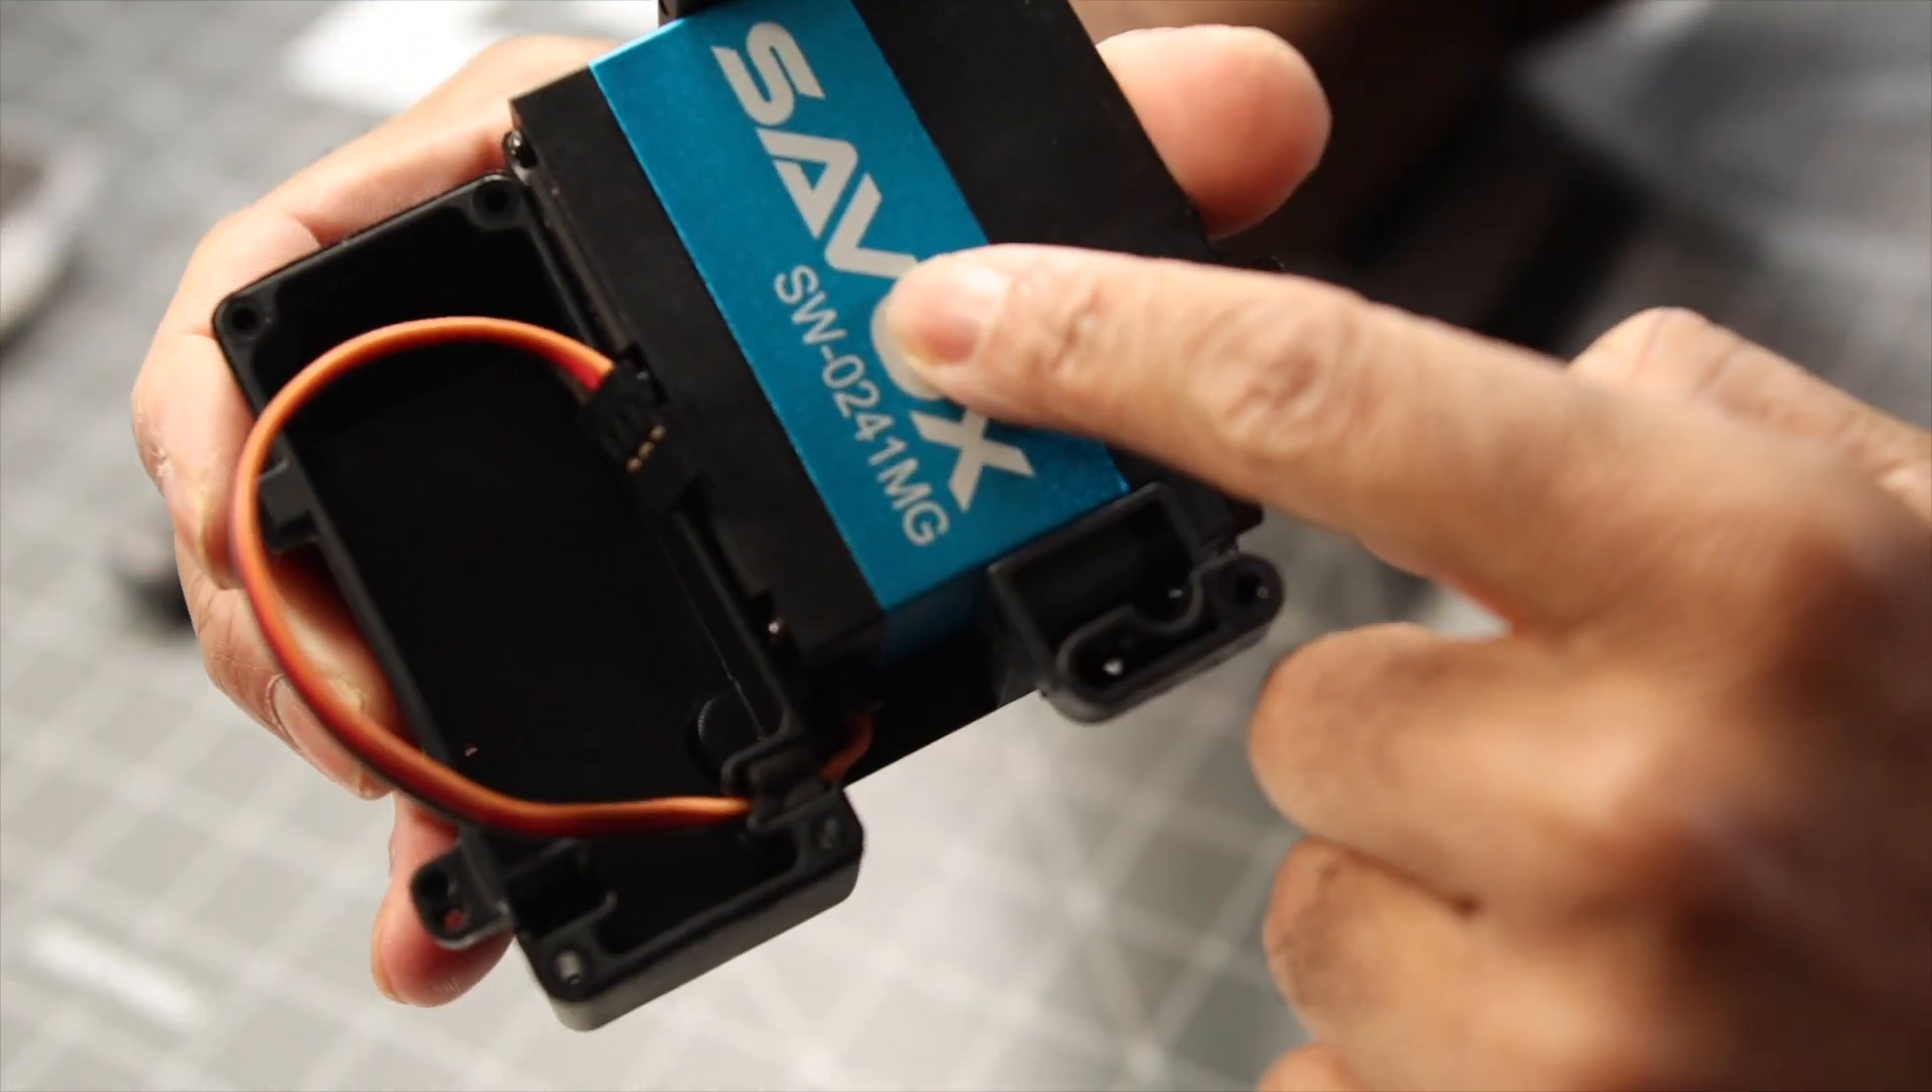And voila, viola or voila, however you want to say it, we've got the servo wire routed inside of where the receiver will go.